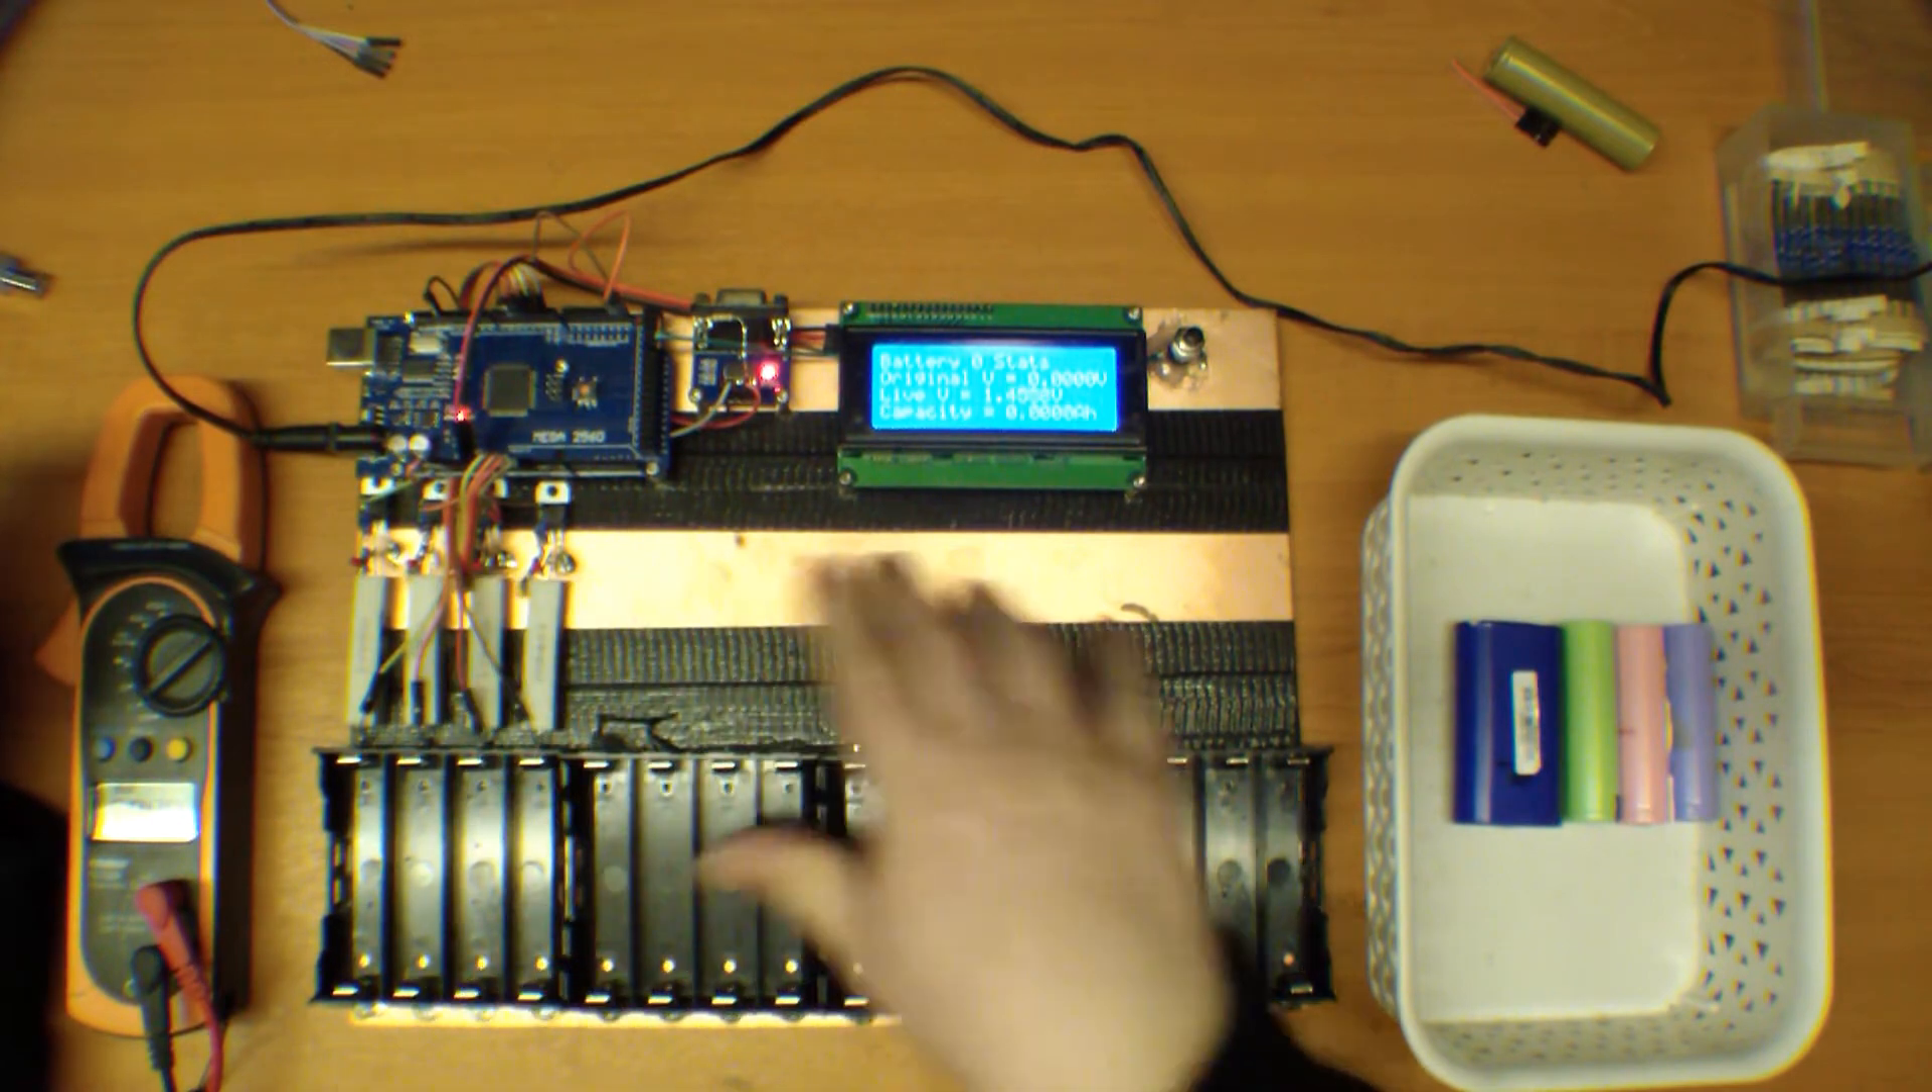So, yeah, I haven't put in the rest of the resistors and MOSFETs yet.